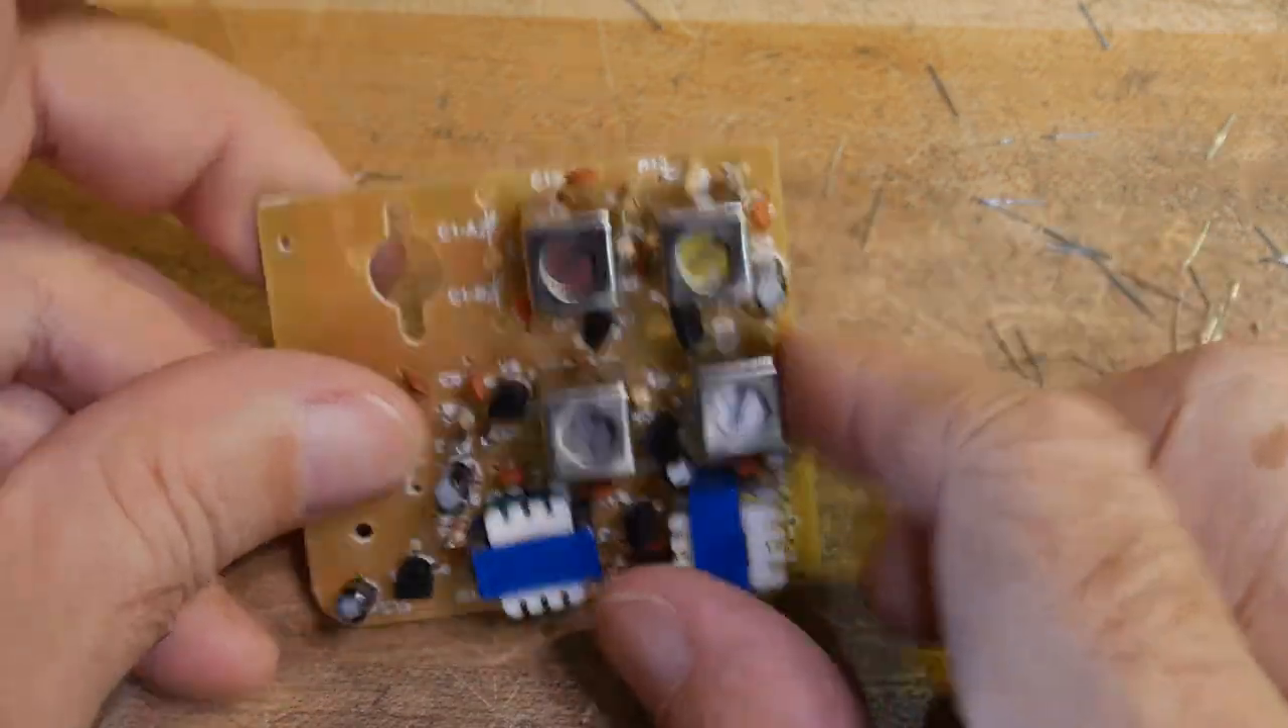Well, there's a lot of parts on this board. They're all loaded up now.